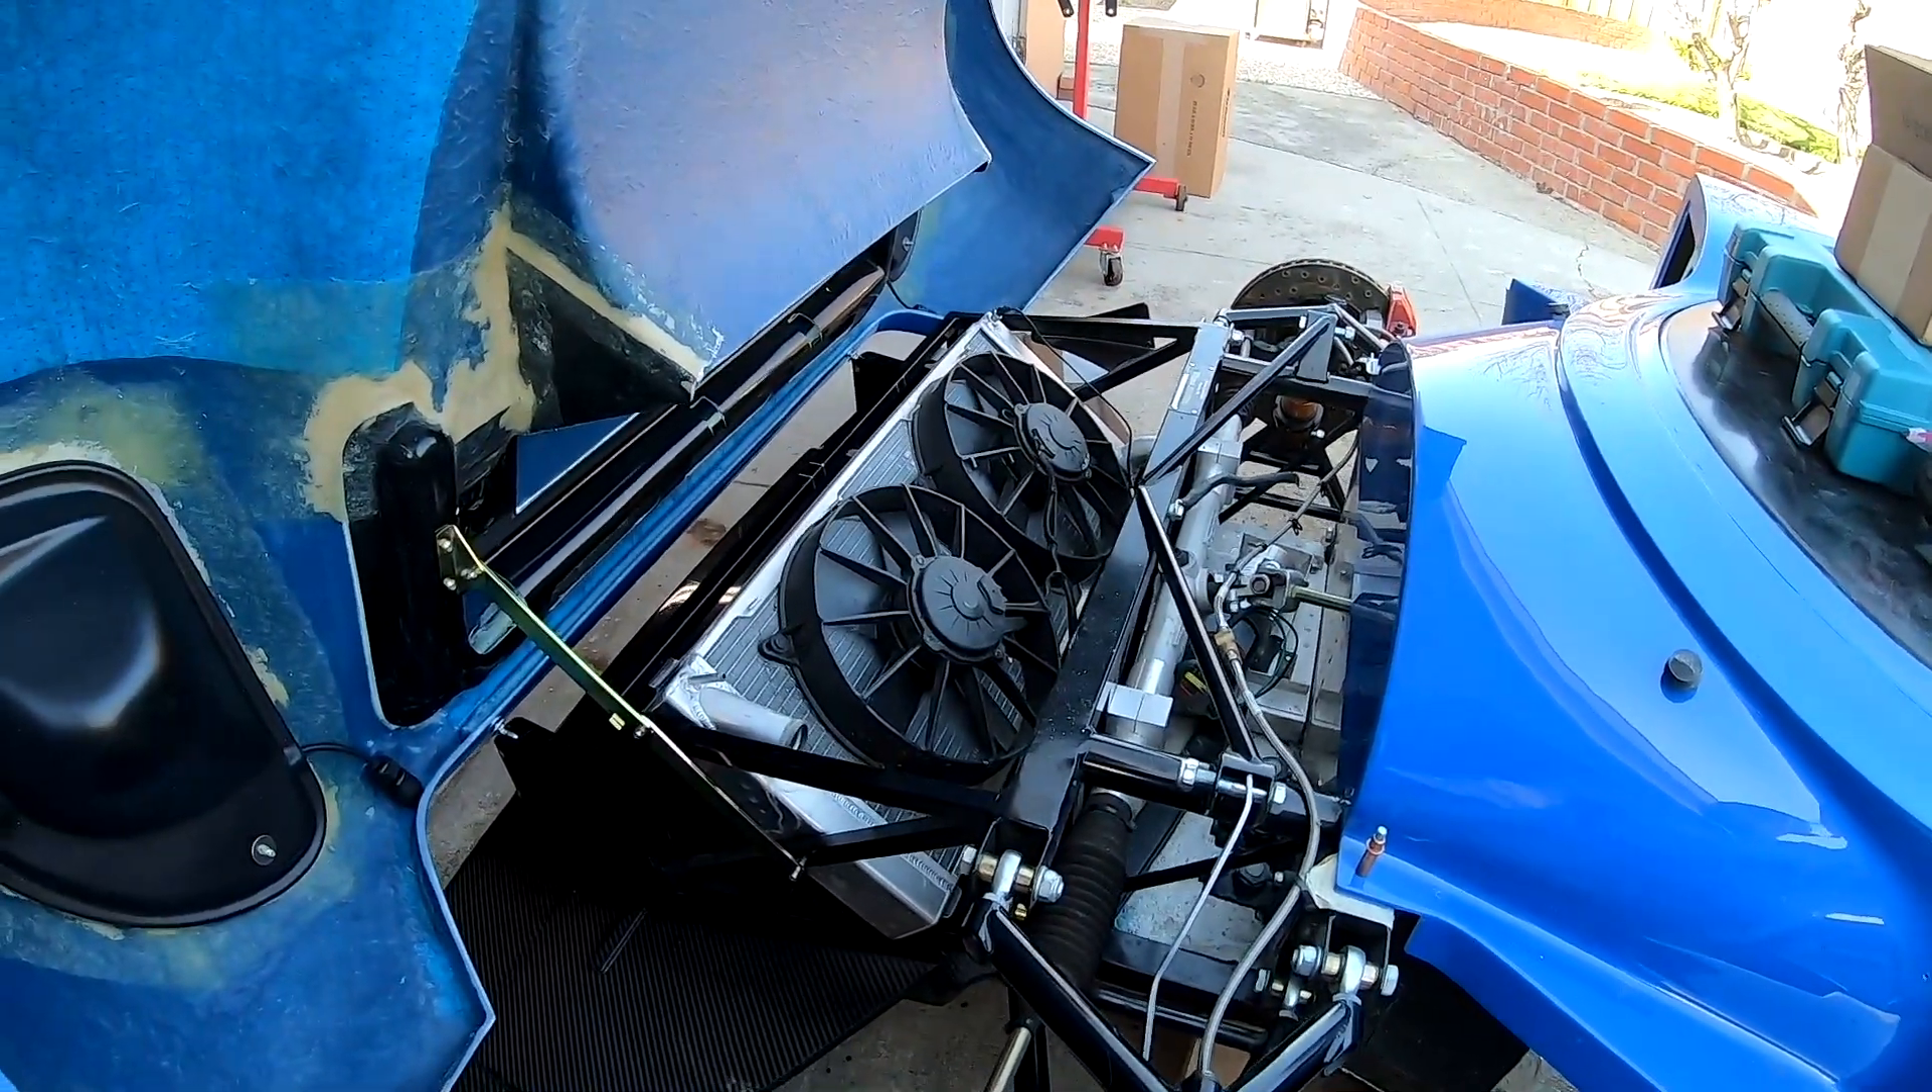All right, radiators in place. You can see, so this is the larger CNR radiator with the much larger fans.